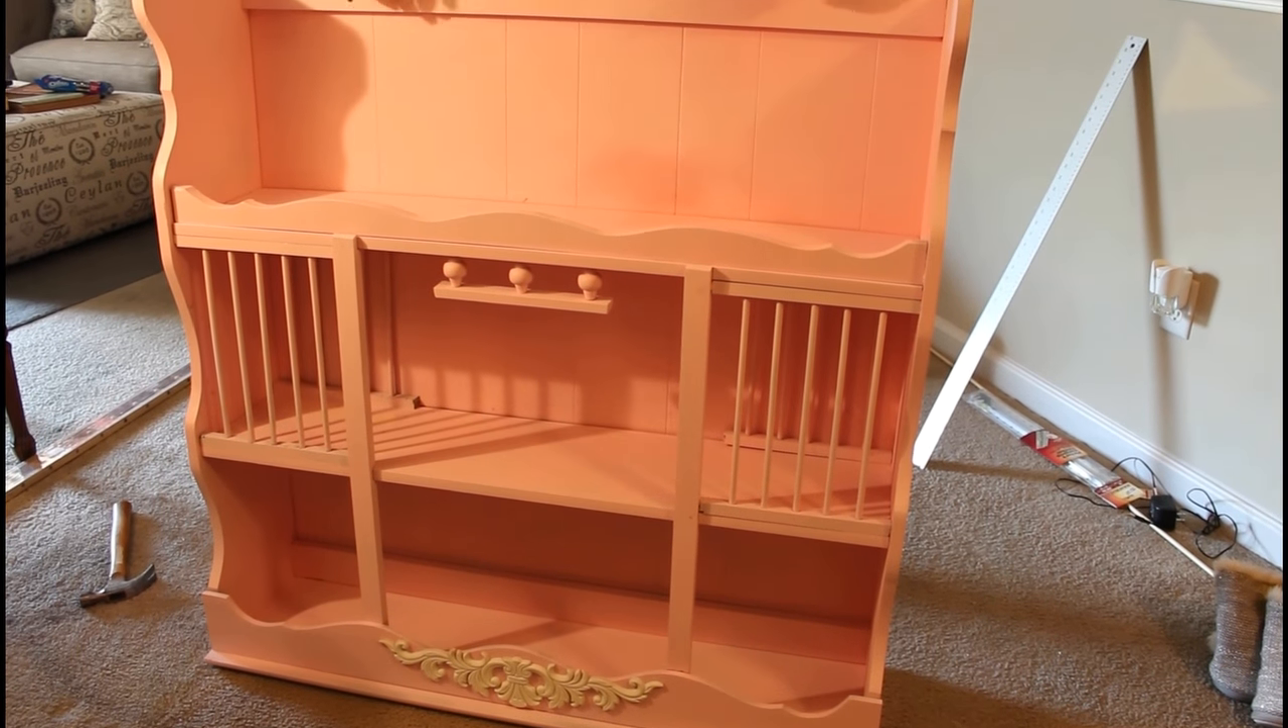We have finished, uh, installing all of our plate racks, as you see.